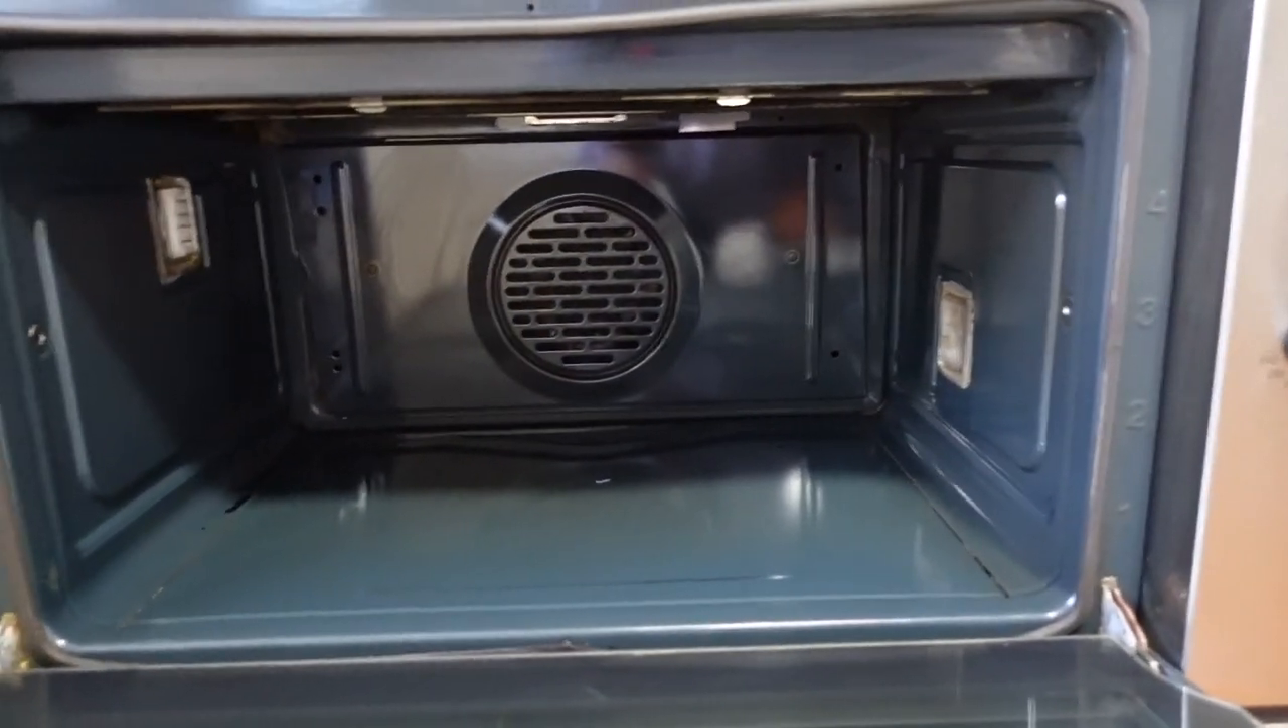If you can see in the oven i've still got to put all the racks in.